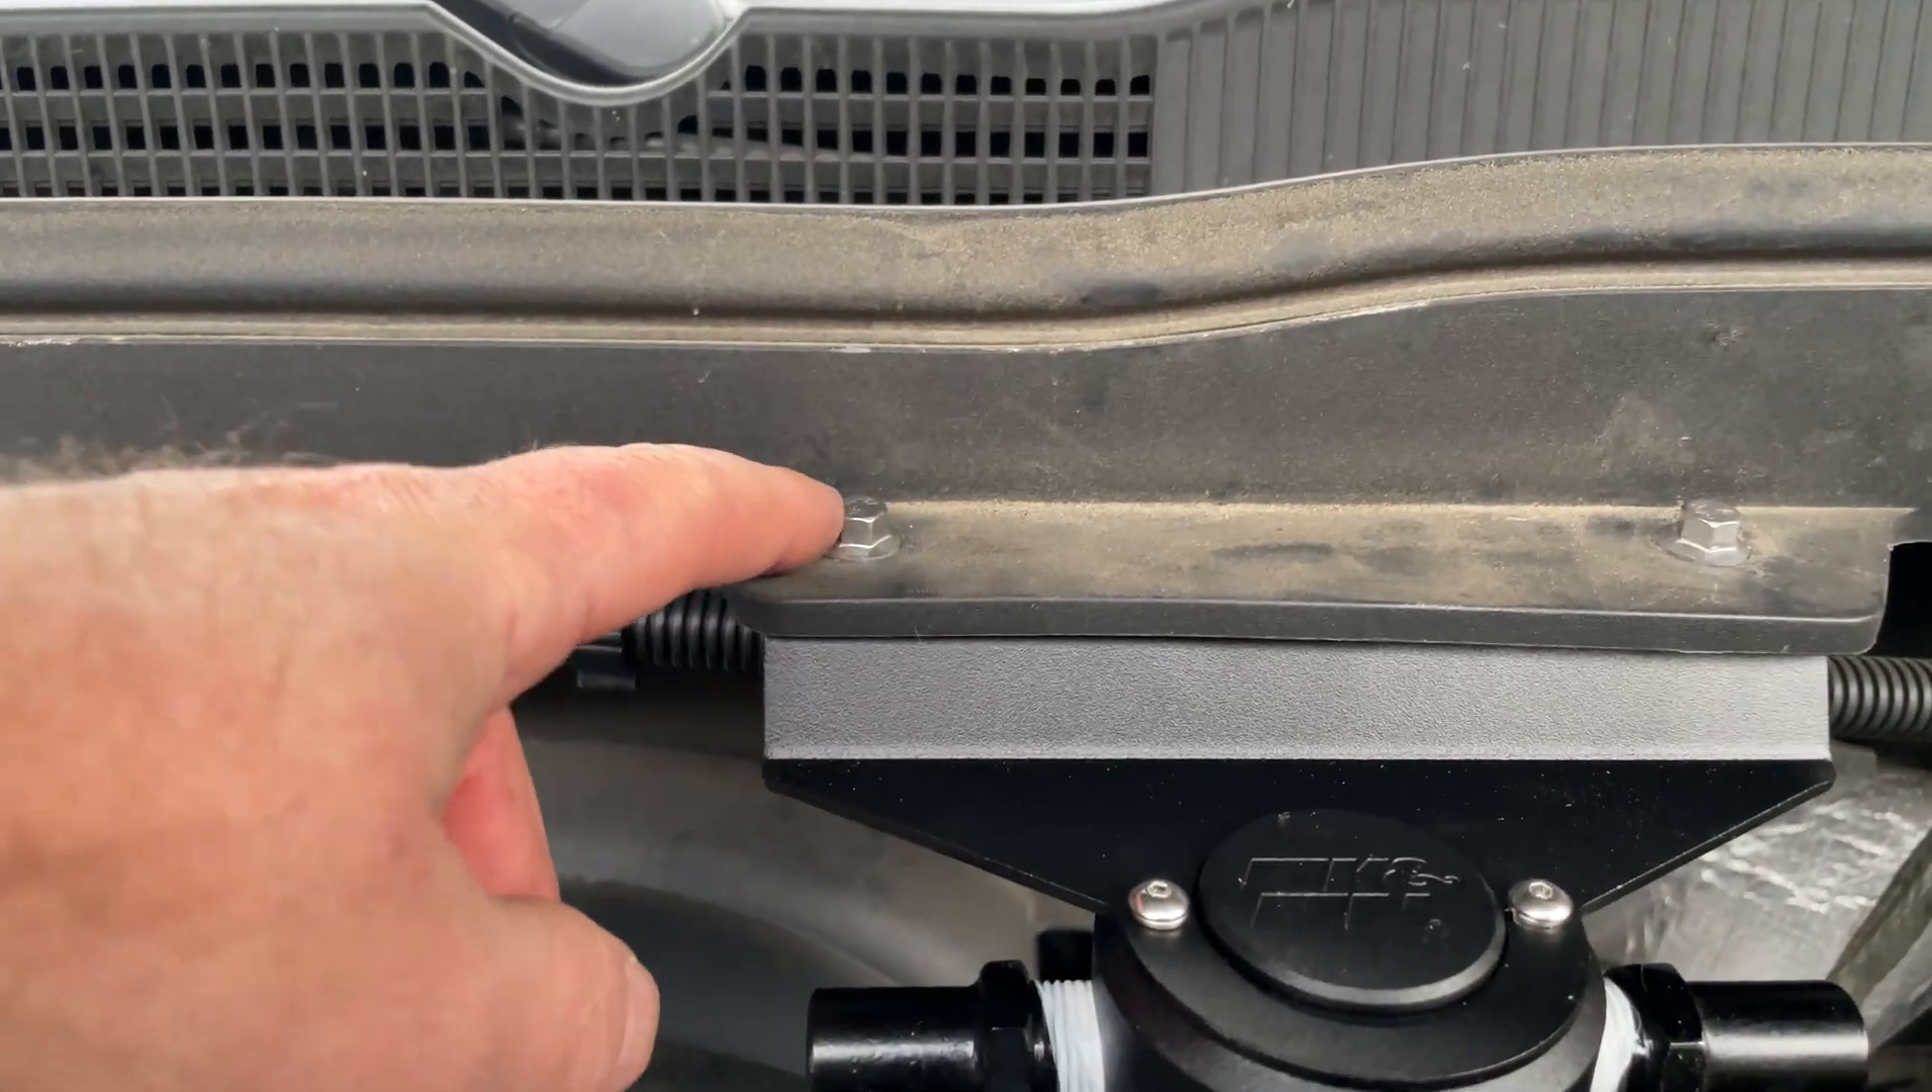We've got the catch can mounted.